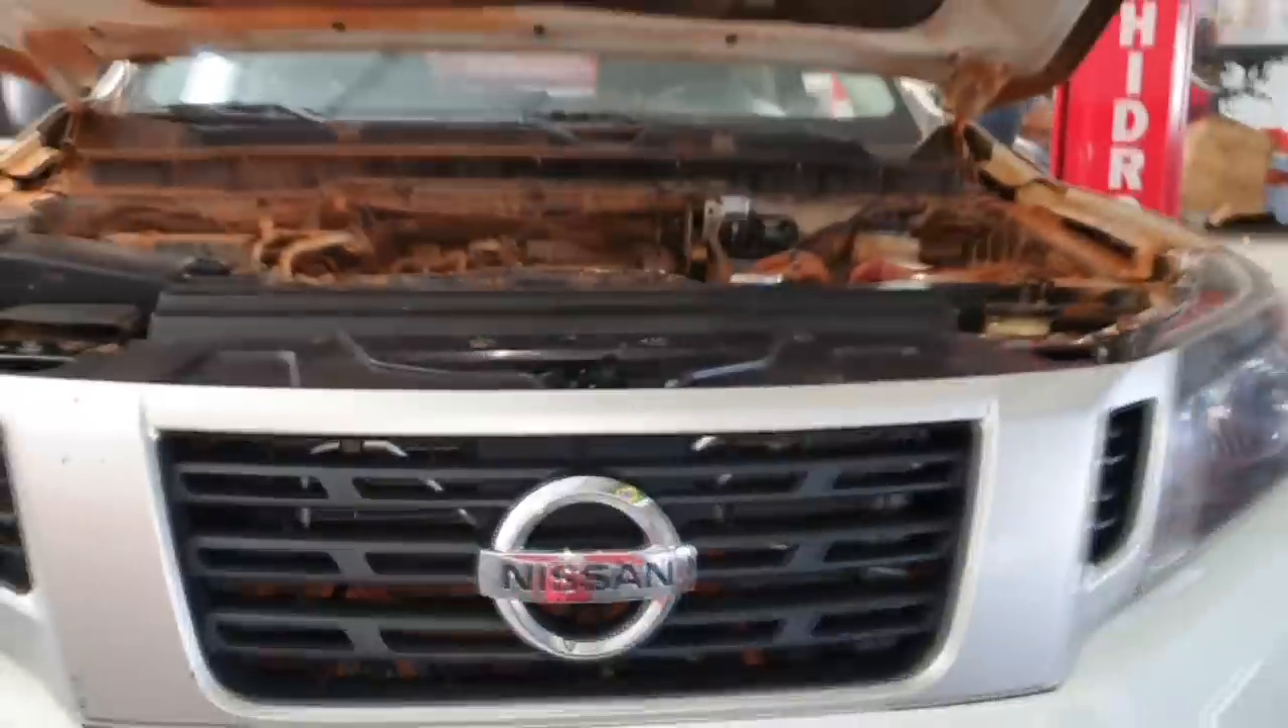Está aqui em cima tudo pronto. A grade está montada agora.